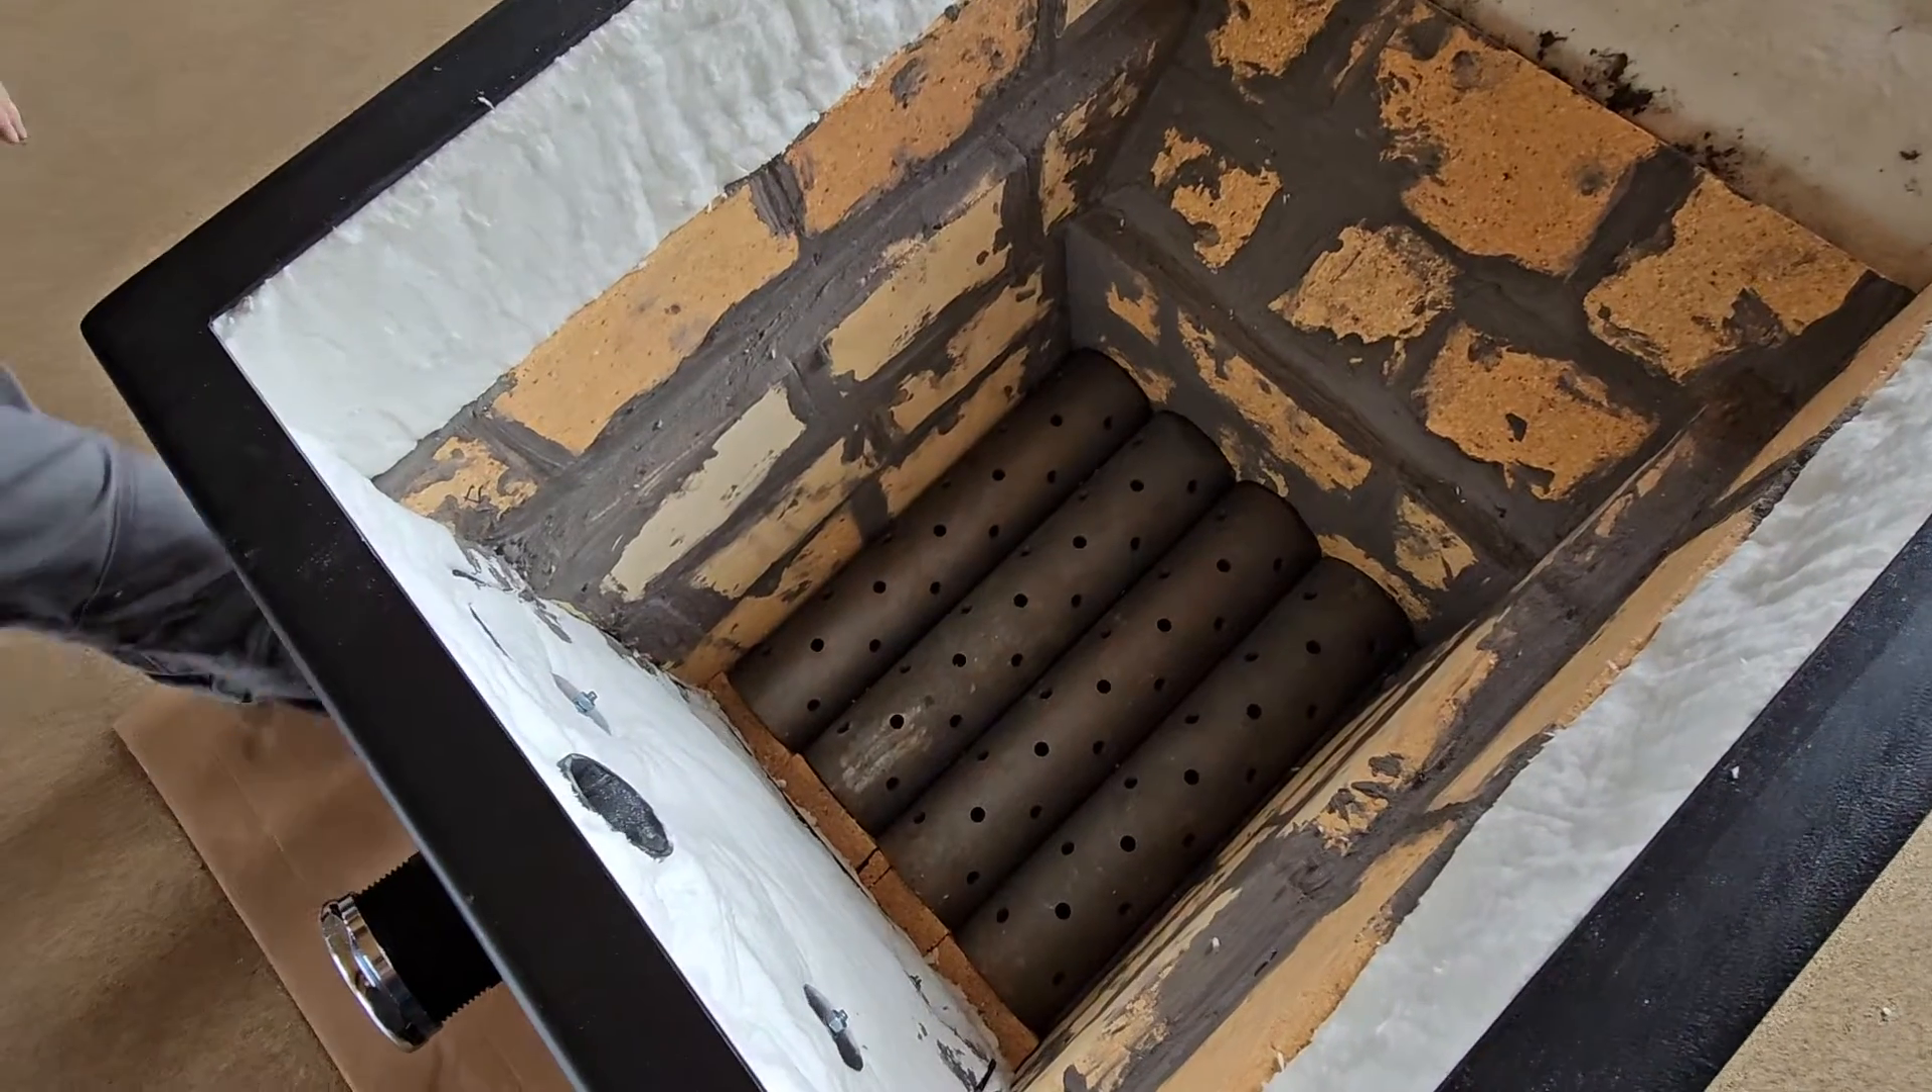We got our dome grate set. We have our bricks laid in.